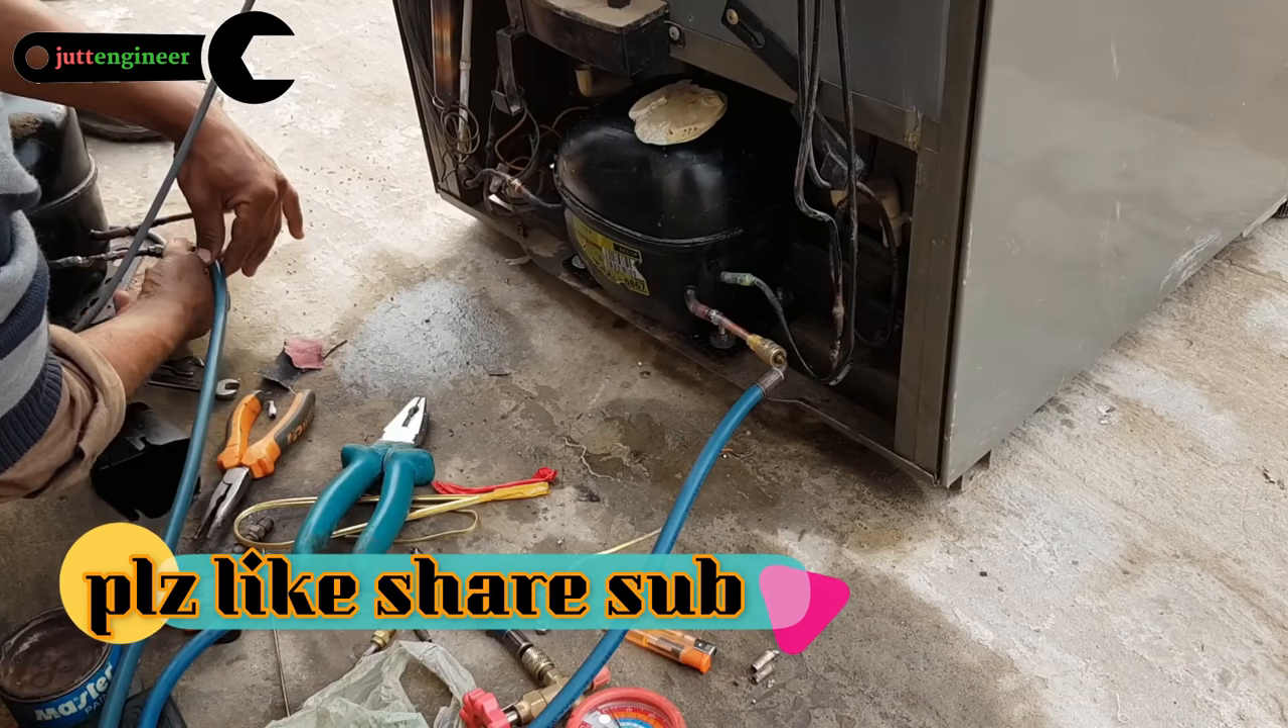یہ کمپریسر کے ساتھ میں نے لائن کو اٹیچ کر دی ہے۔